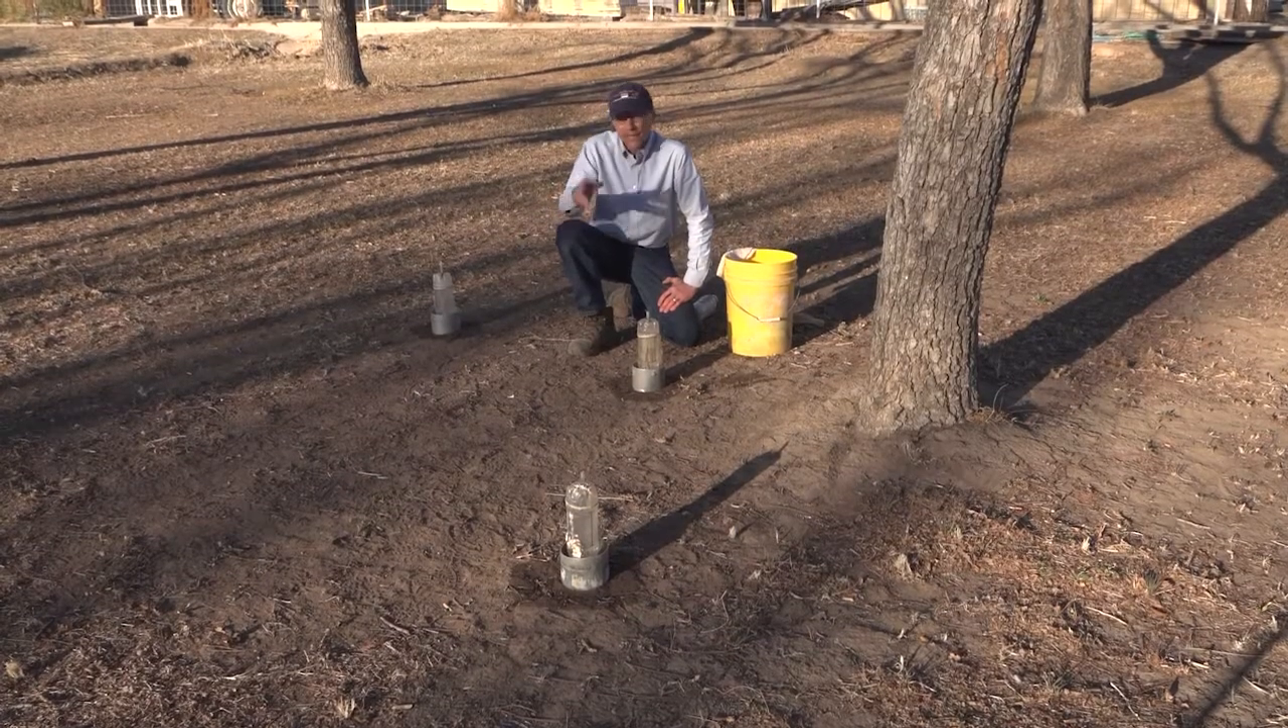So you can see now I've got all three rings set up.